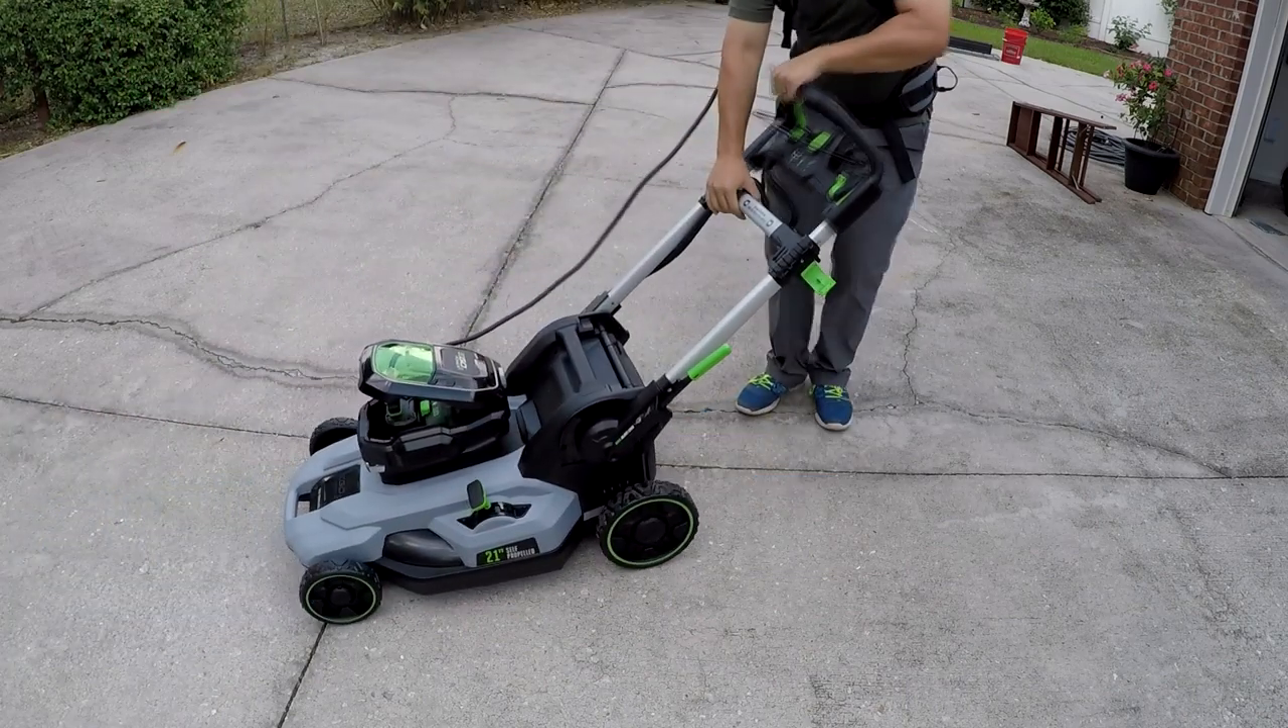The other thing is that the battery compartment on the mower doesn't close all the way because the cord's hanging out.